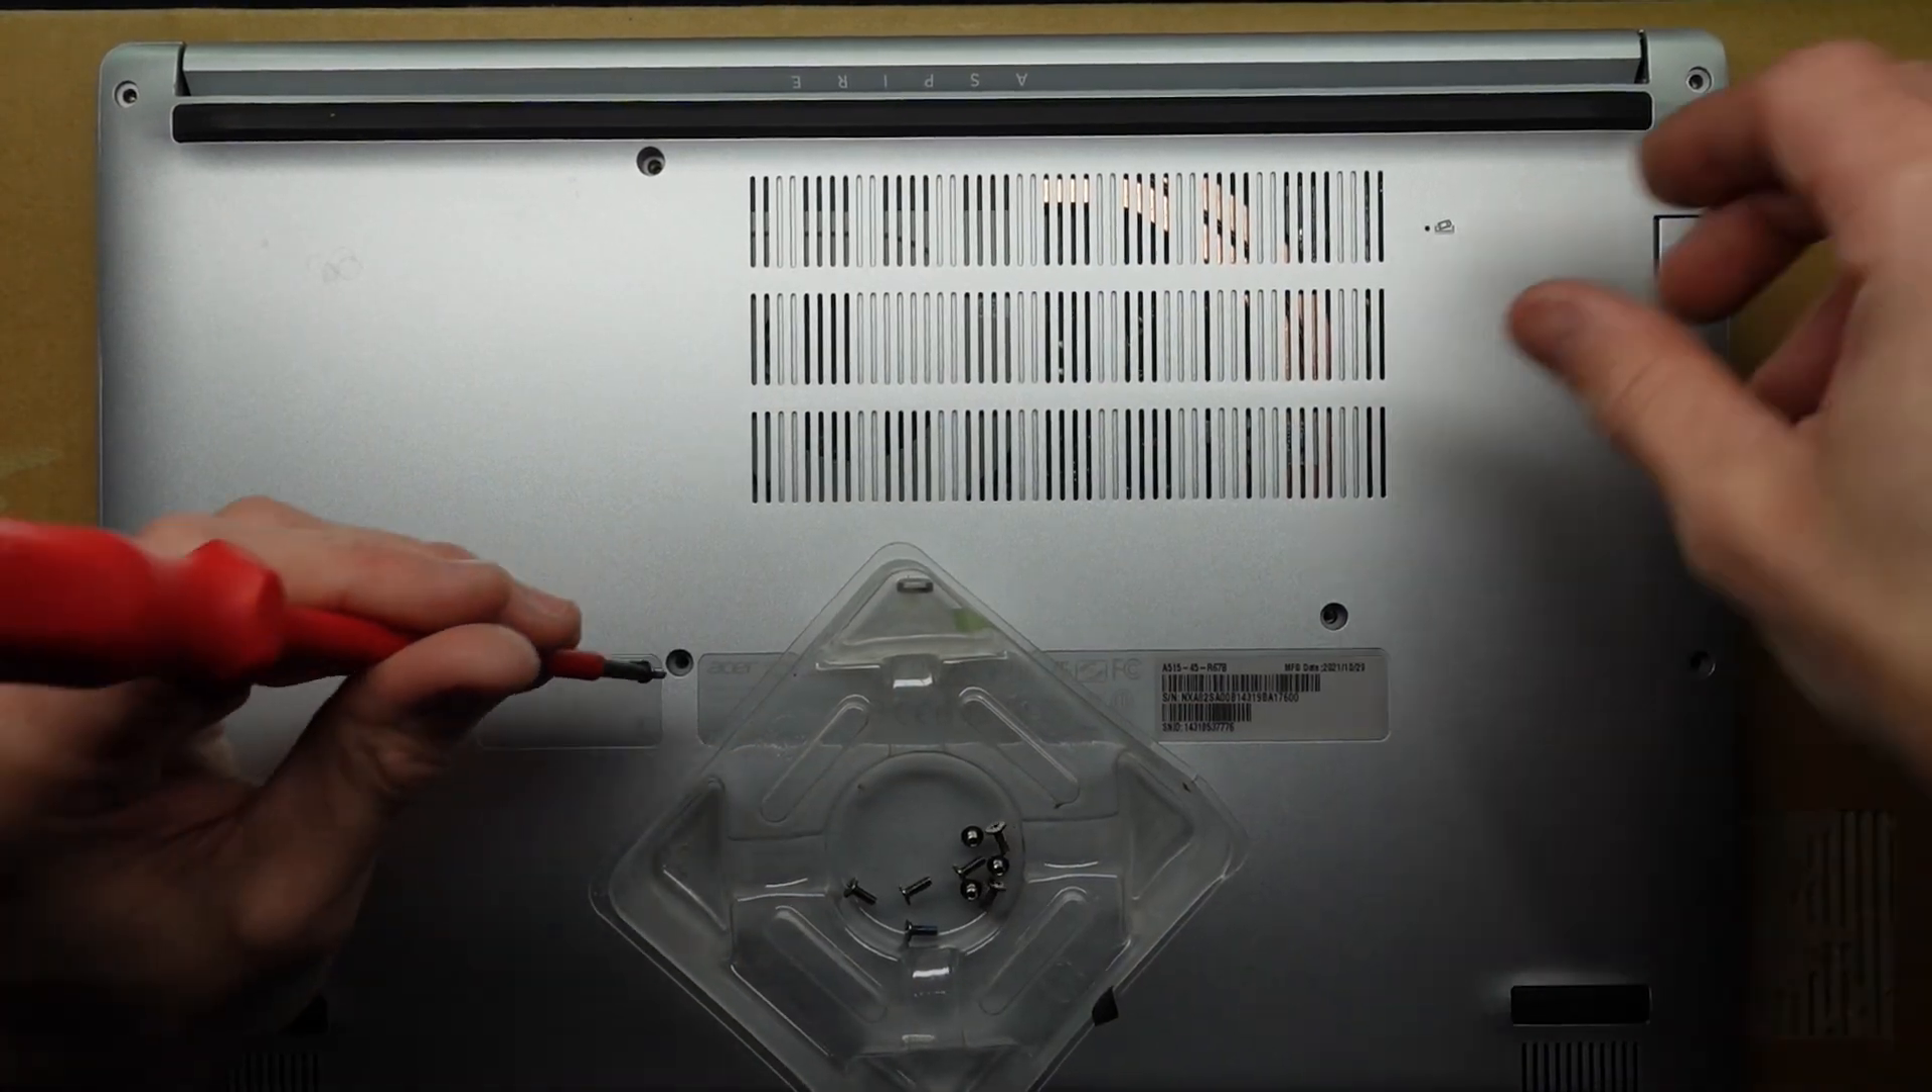So from here it's just a matter of putting all these screws back in.